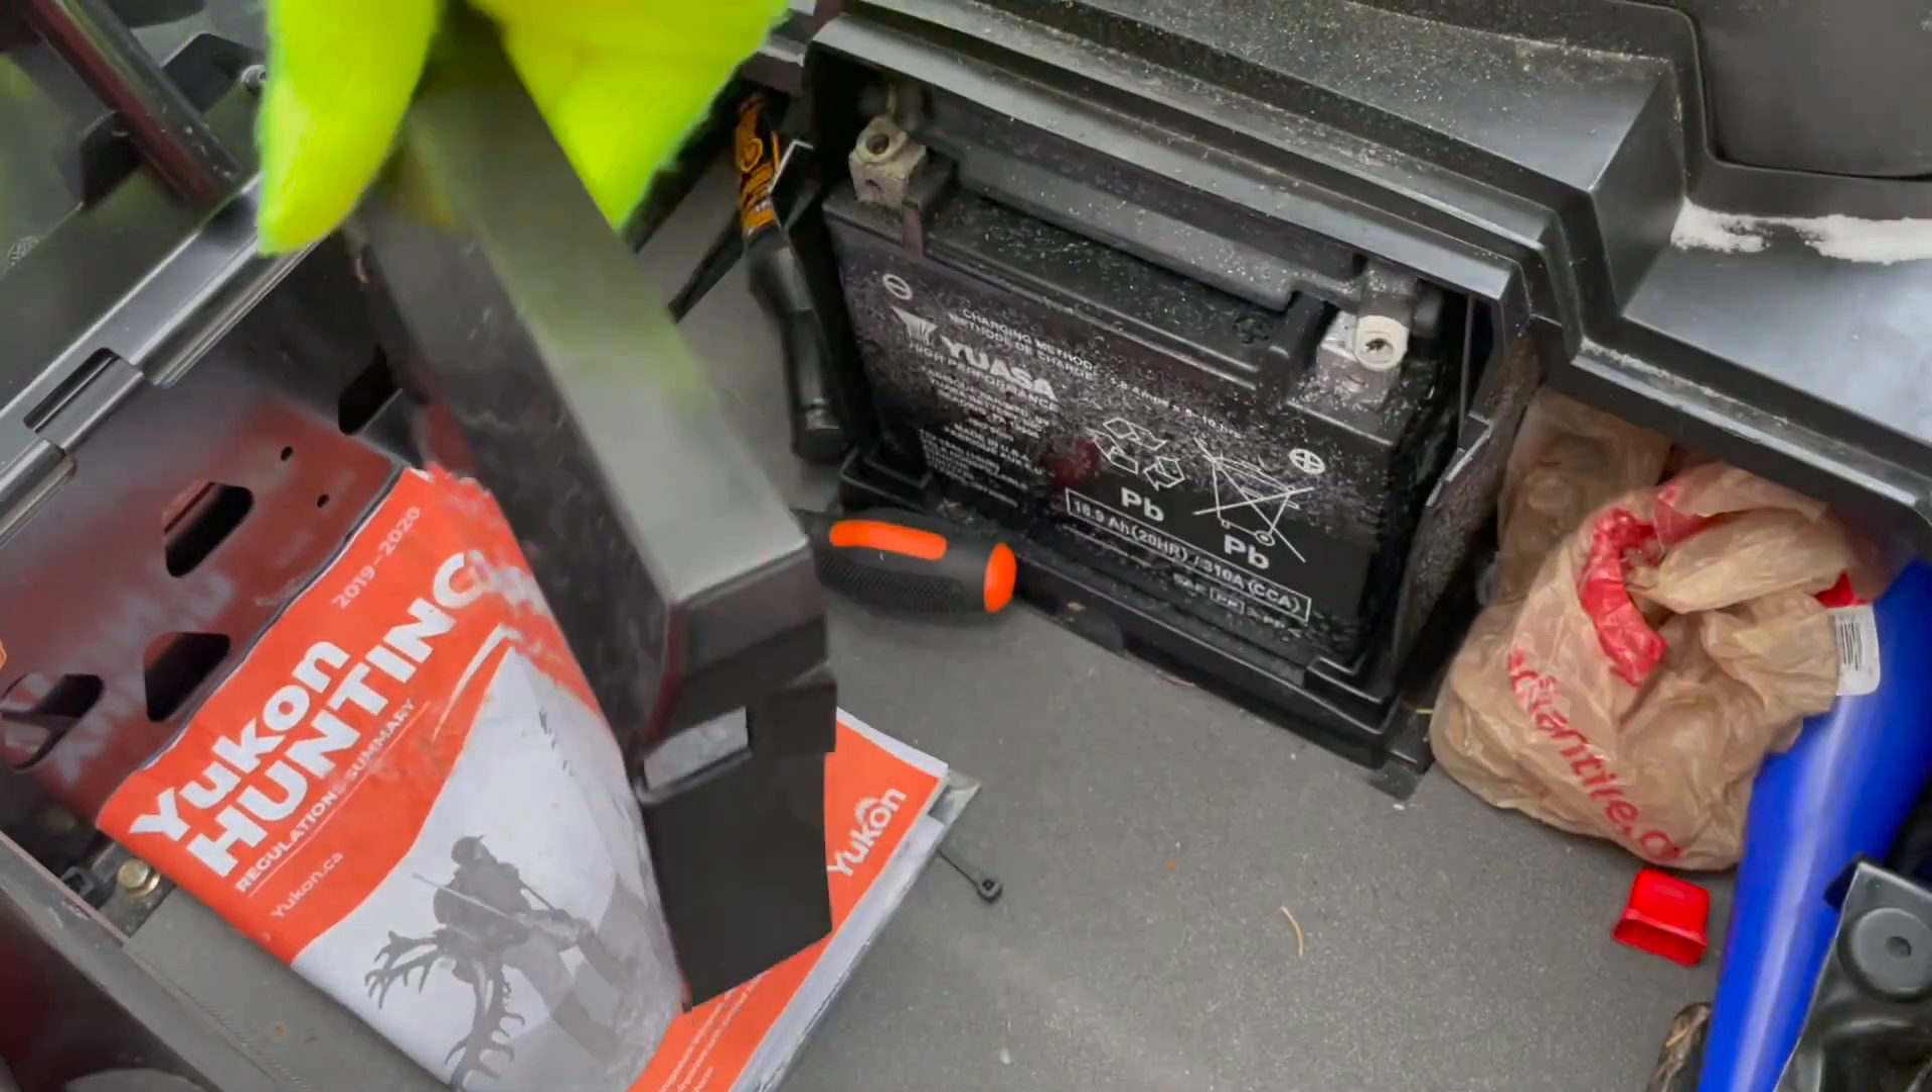So the battery fits in this little place, sort of under the seat.